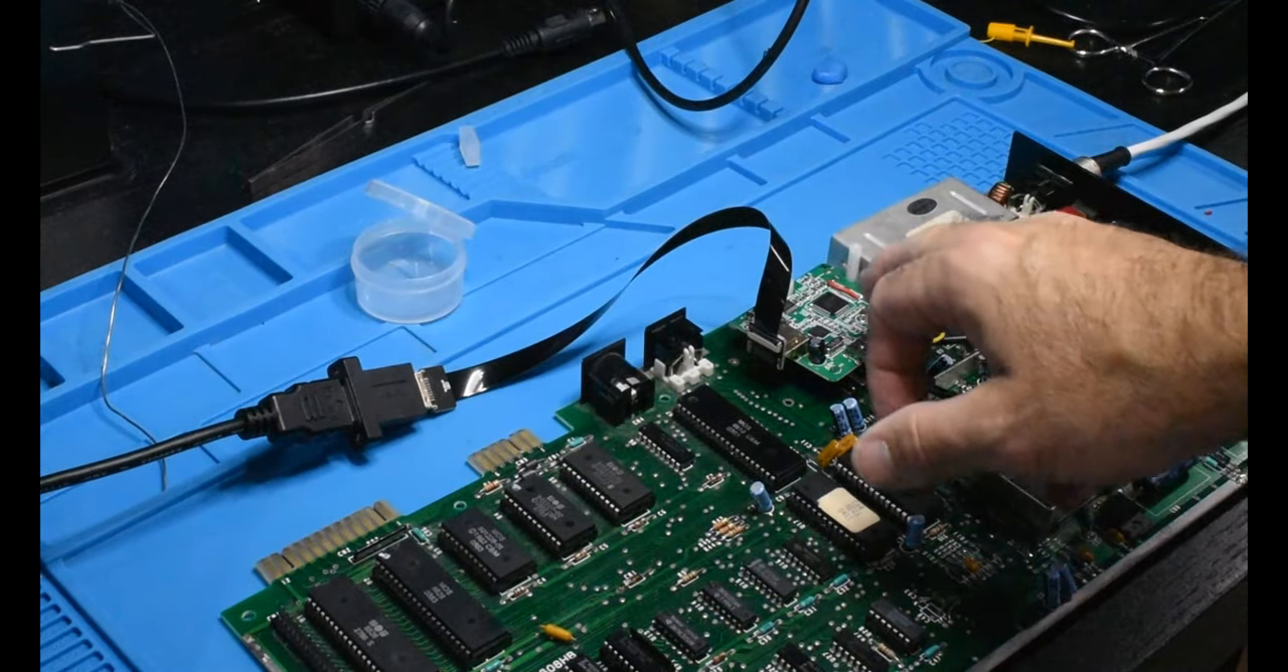Okay, we've got our converter hooked up now using this ribbon cable.